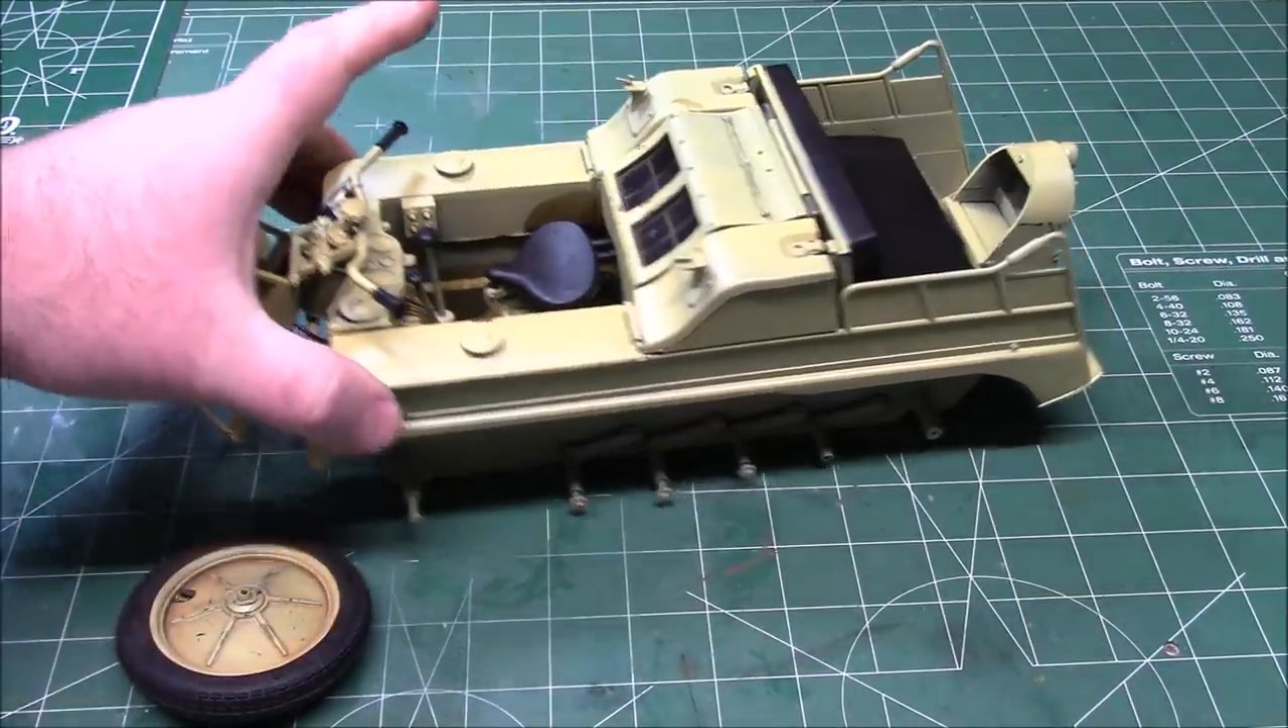At this point, the major assembly is done aside from road wheels and tracks on there.